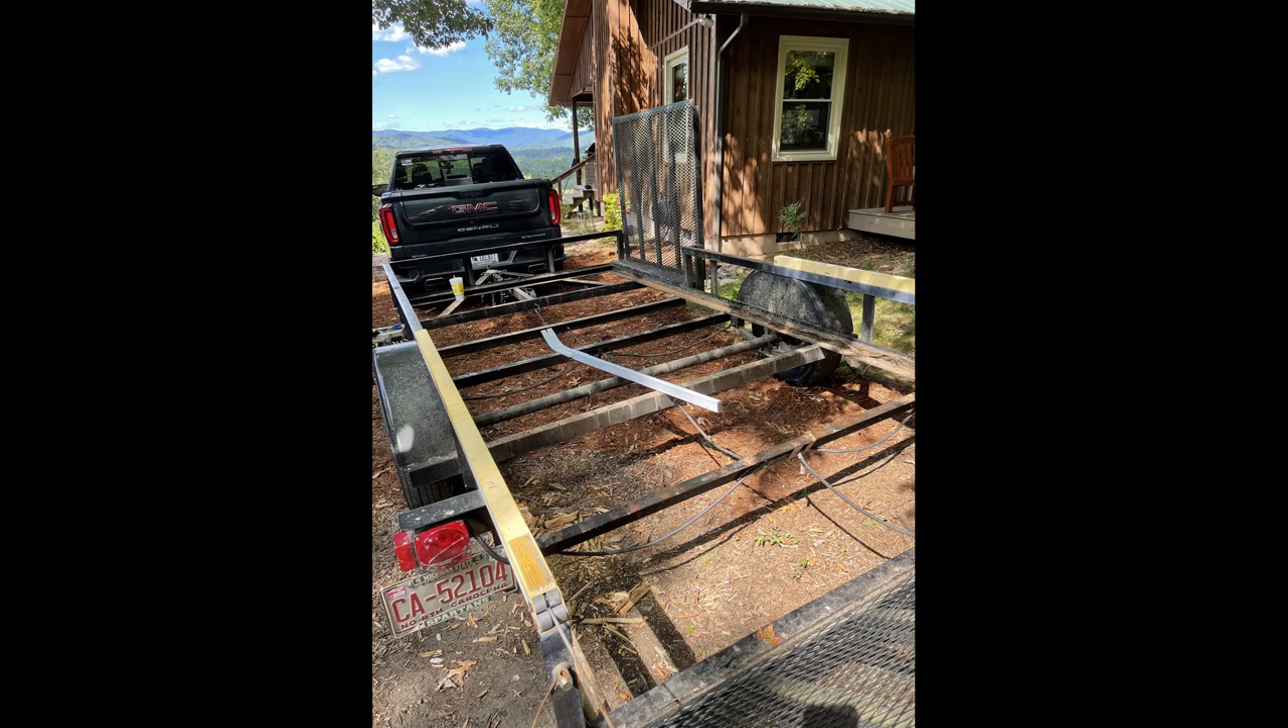Now all of the boards have been removed as you can see and I'm going to grind the angles and clean everything up.